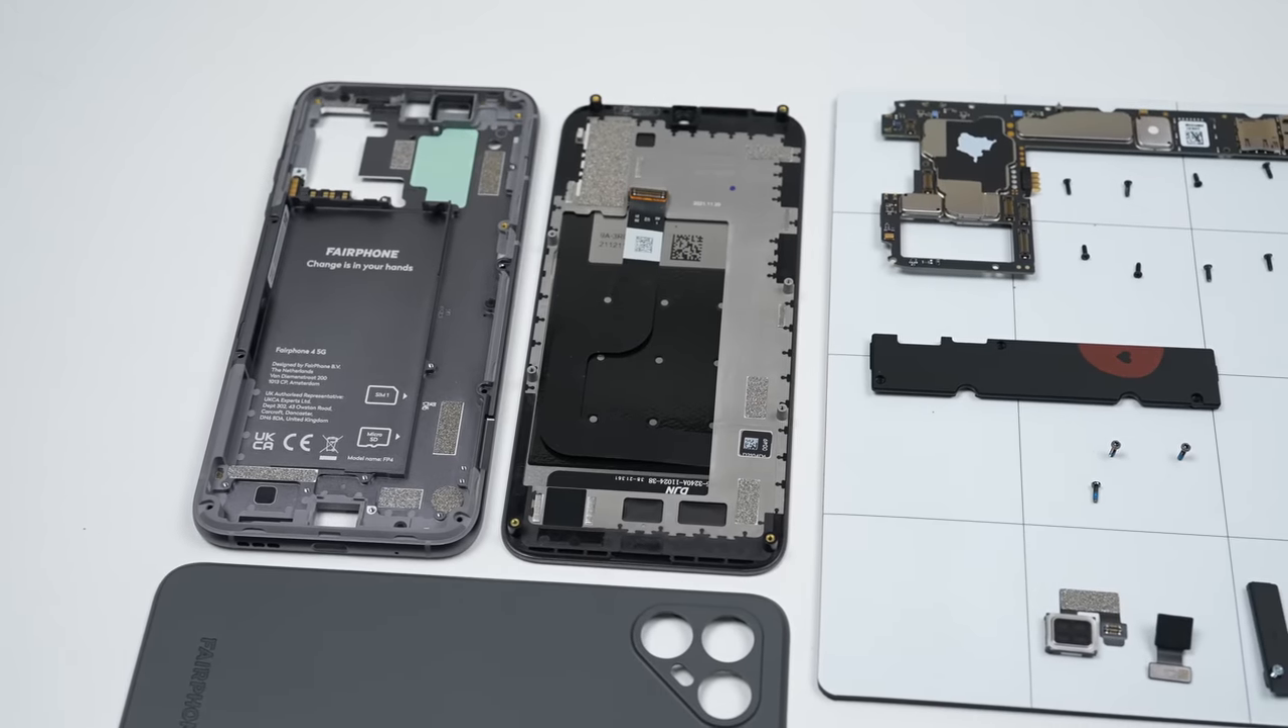But with that, we've completely disassembled the Fairphone 4. If you've seen any of my other teardown and repair assessment videos, you'd be amazed at just how simple this thing is to take apart.